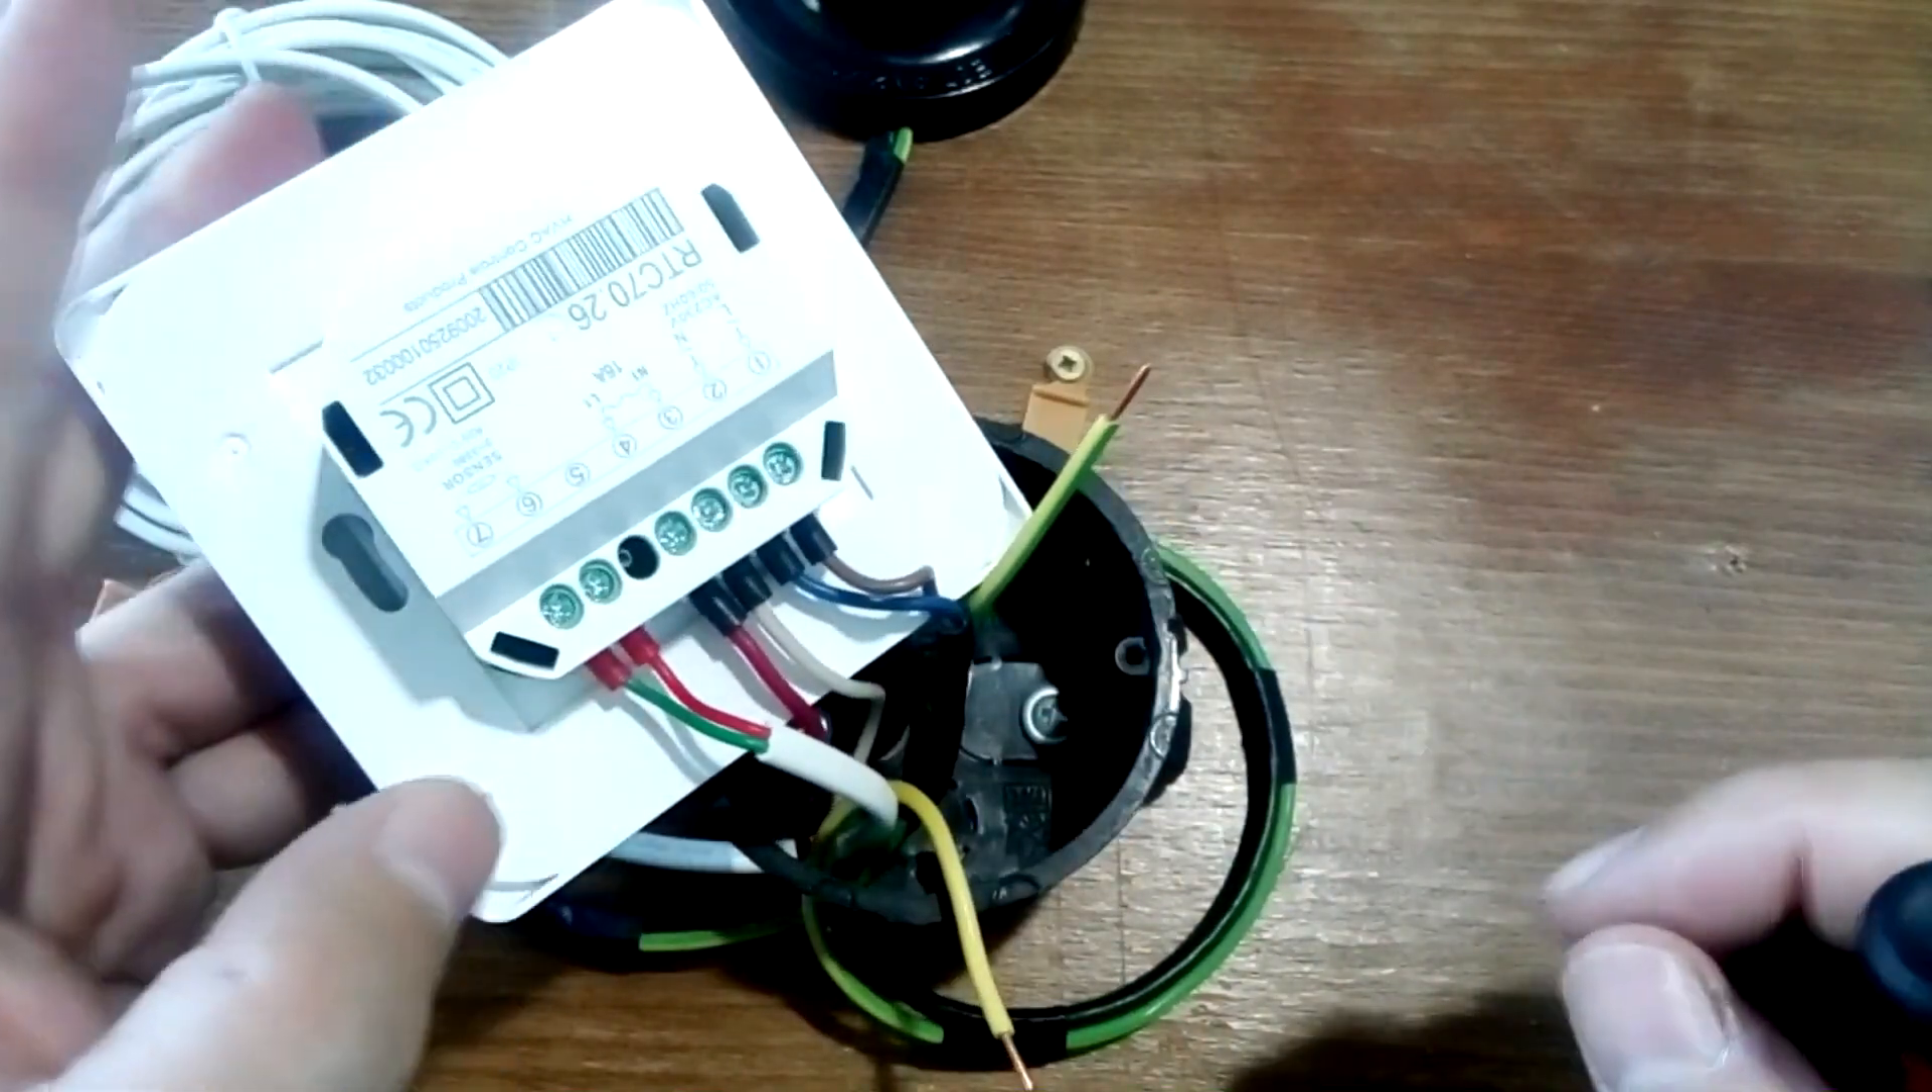As you can see, all wires are connected to the thermostat. Only the ground wires remain.